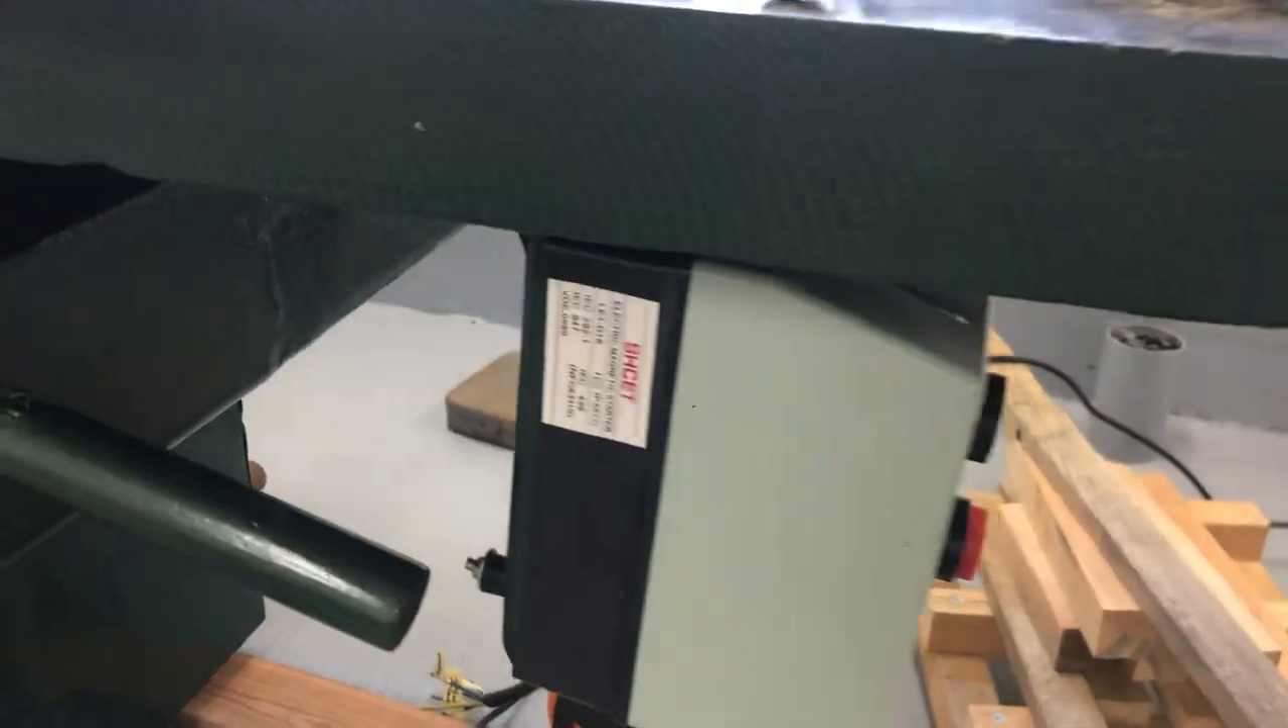Here you can see the switch mounted in place. It's not going anywhere.